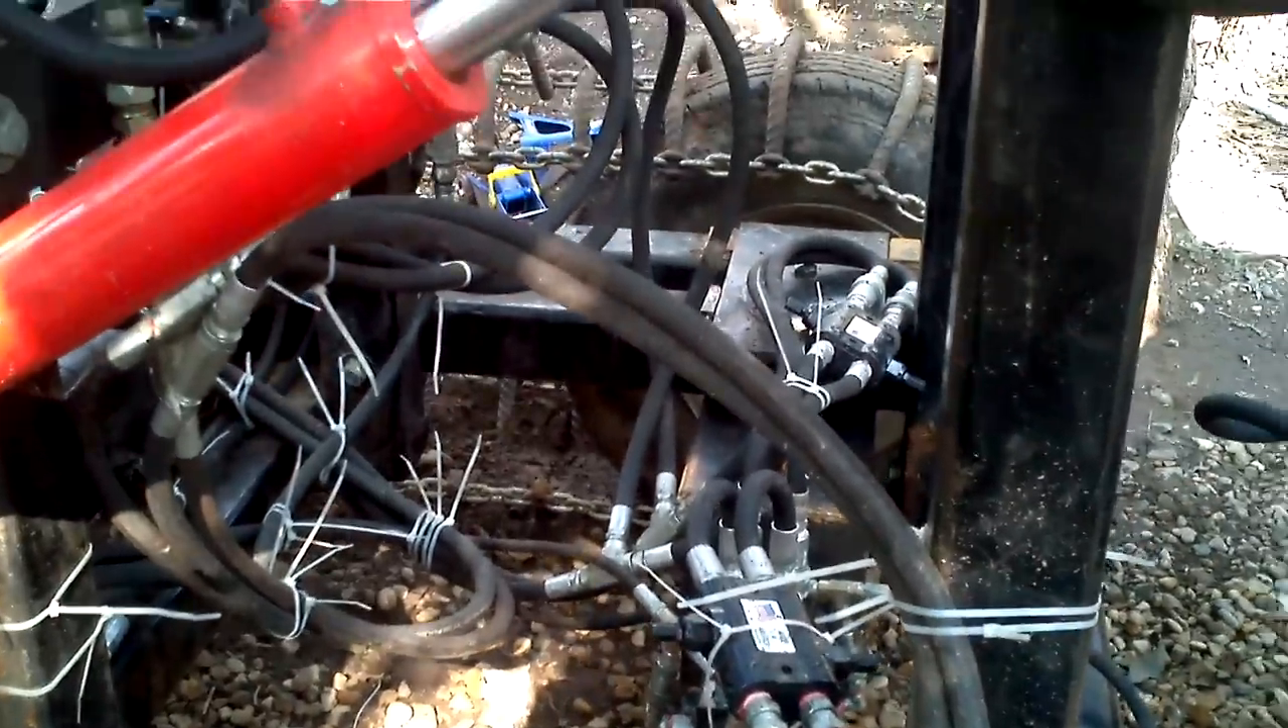Aaron has also gone through and continued my initial zip tie work of securing the cables to clean them up.